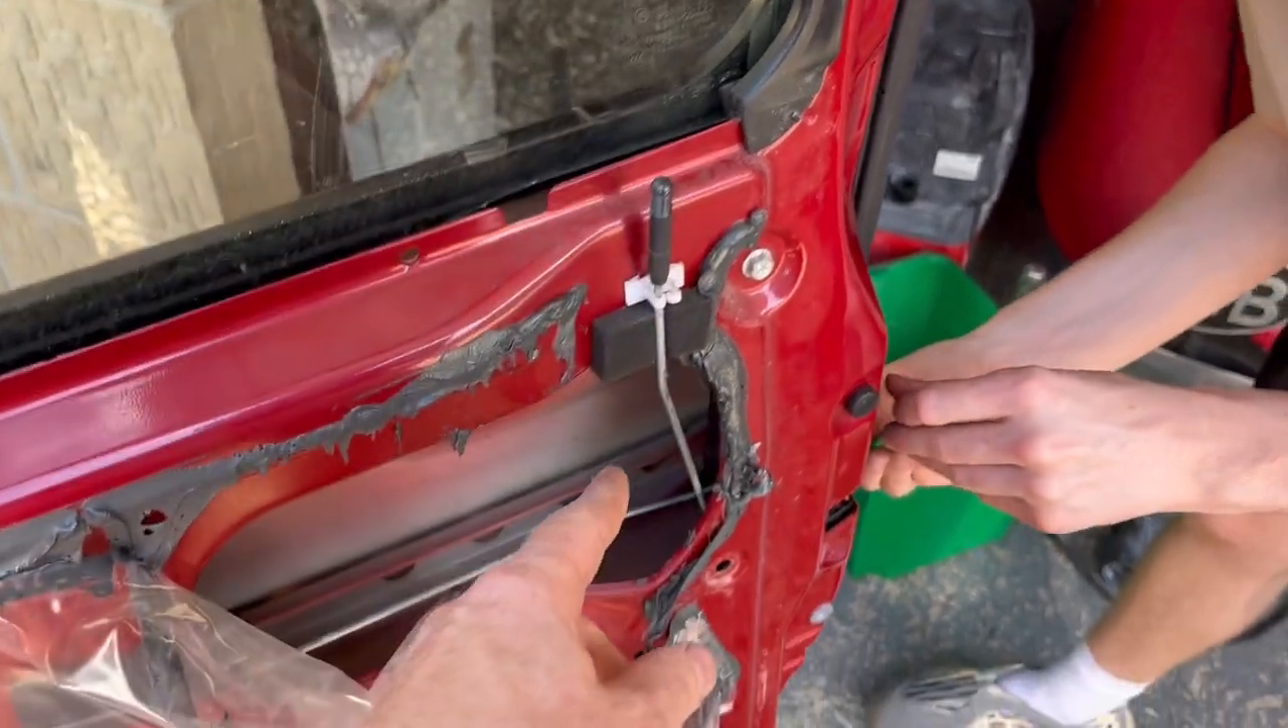We've got the door card off we've got the door open now.